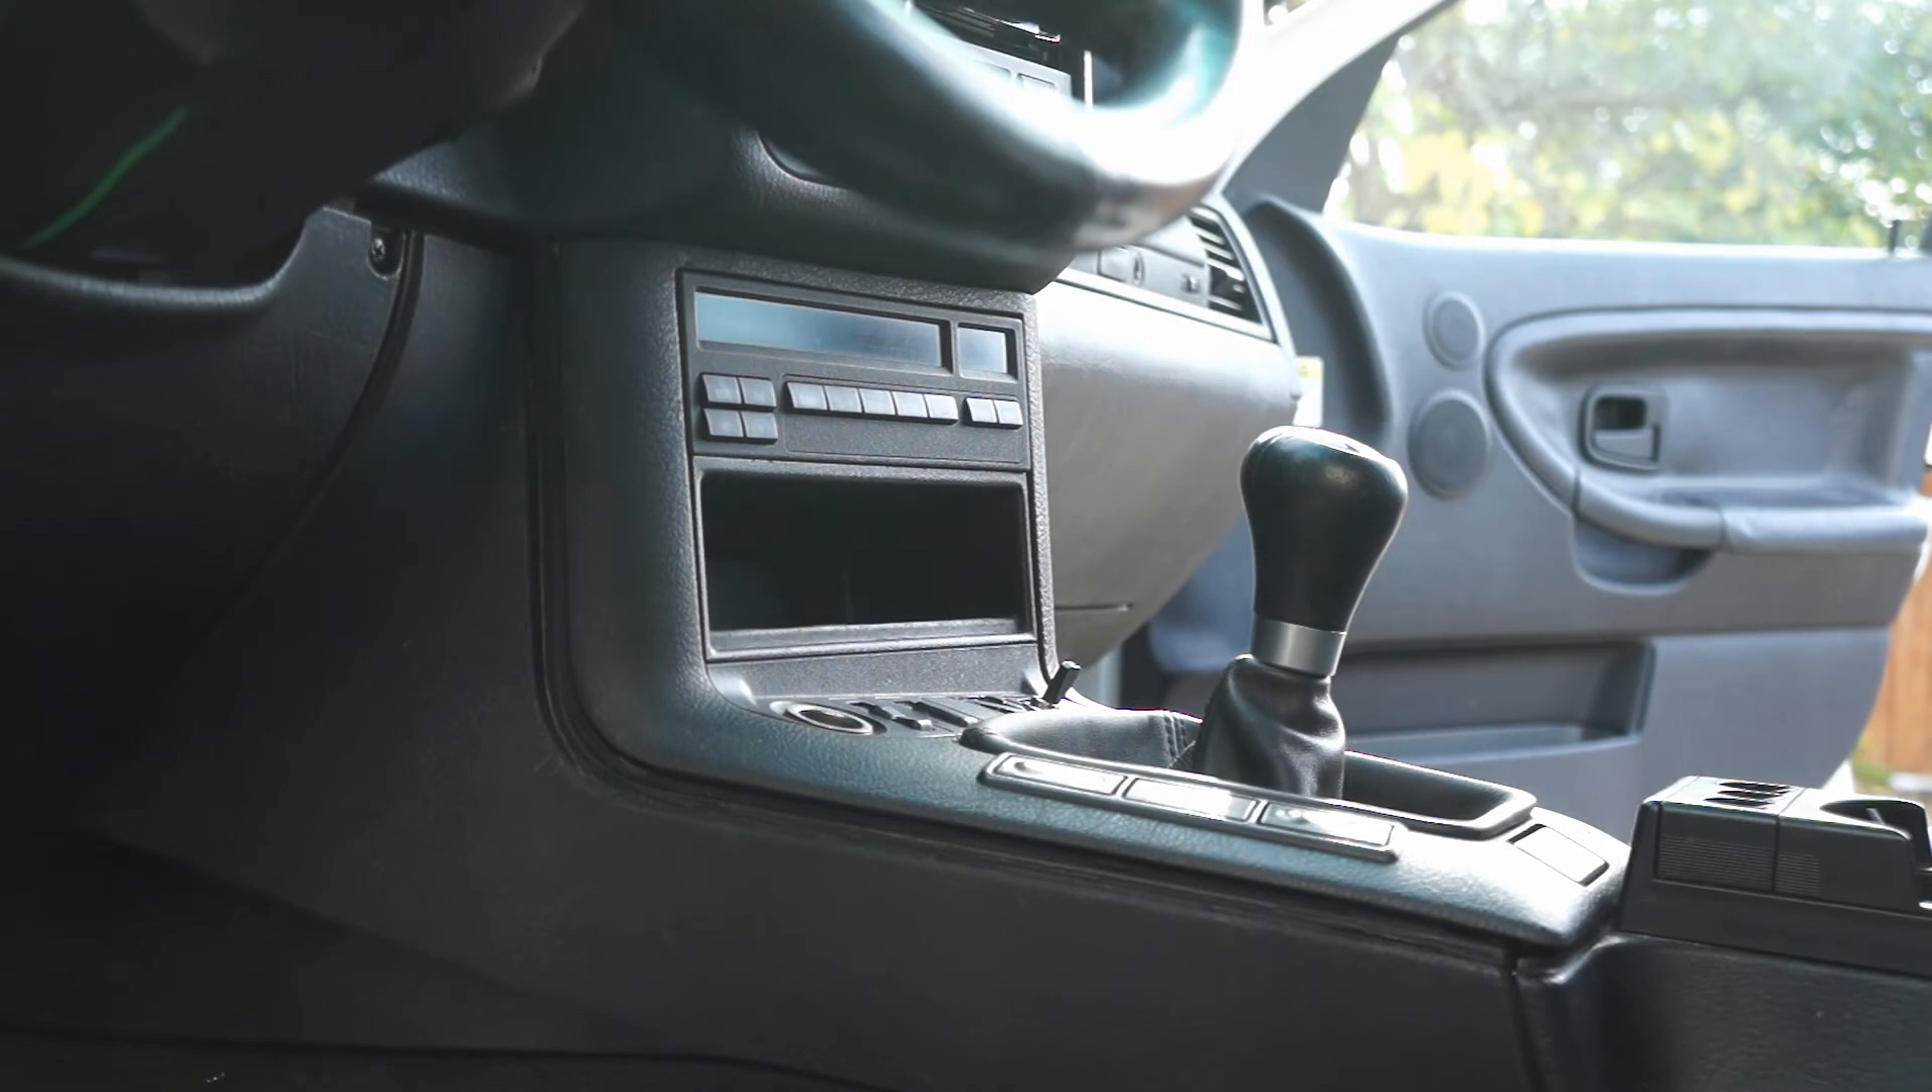All right our center console is back together and our manual swap is complete.